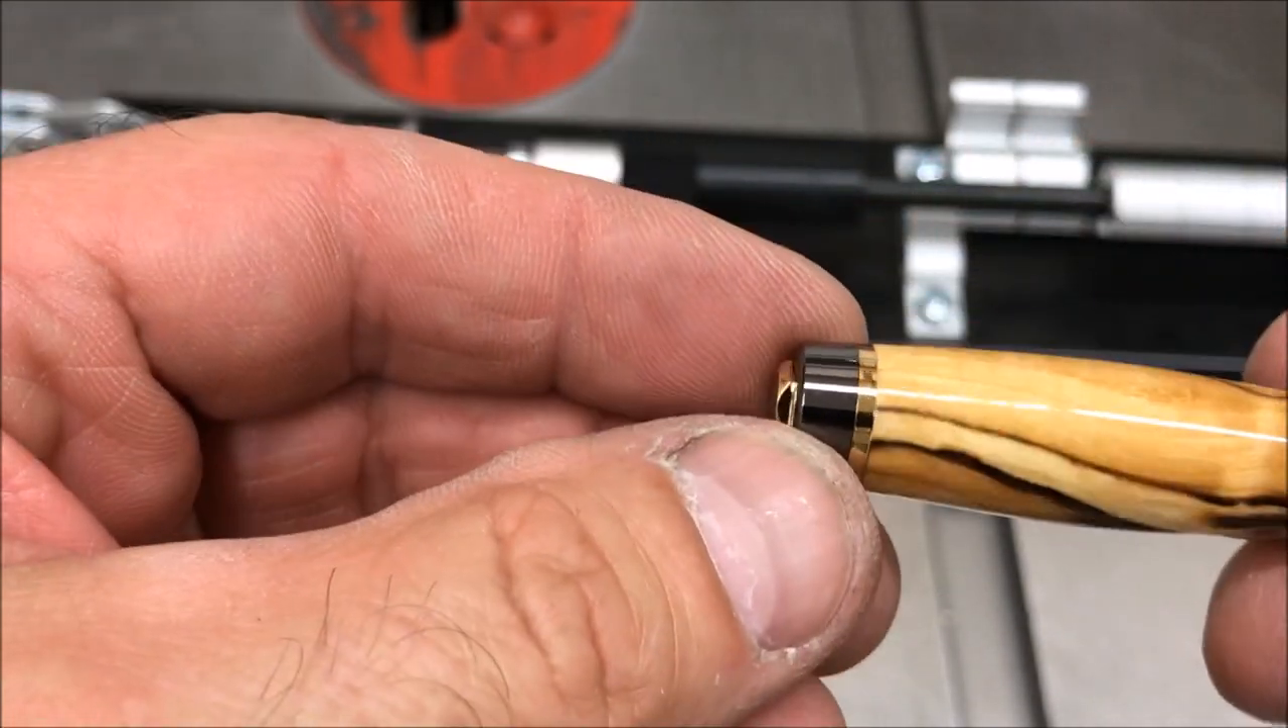You can see we've got a gorgeous fit along that ring, a gorgeous fit along the cap.